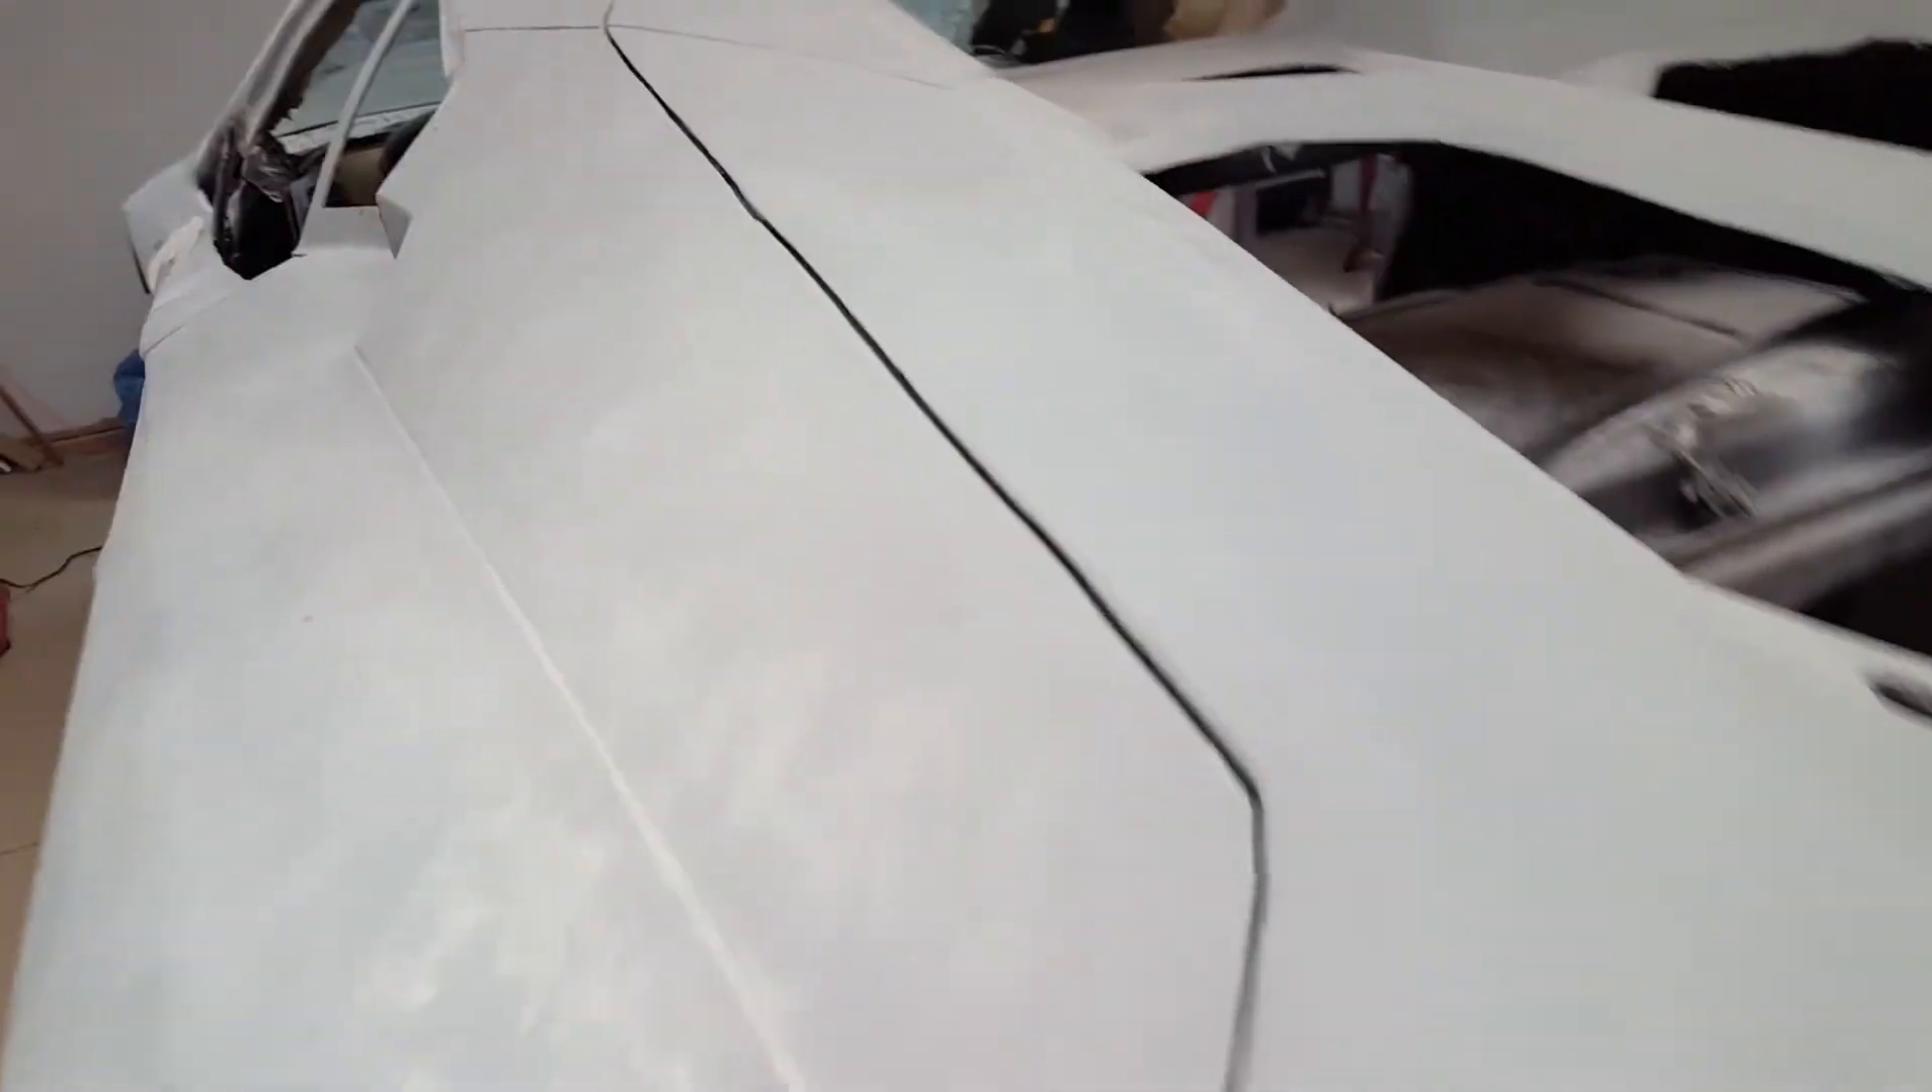Obviously you can see the gaps are terrible, right? Crooked.